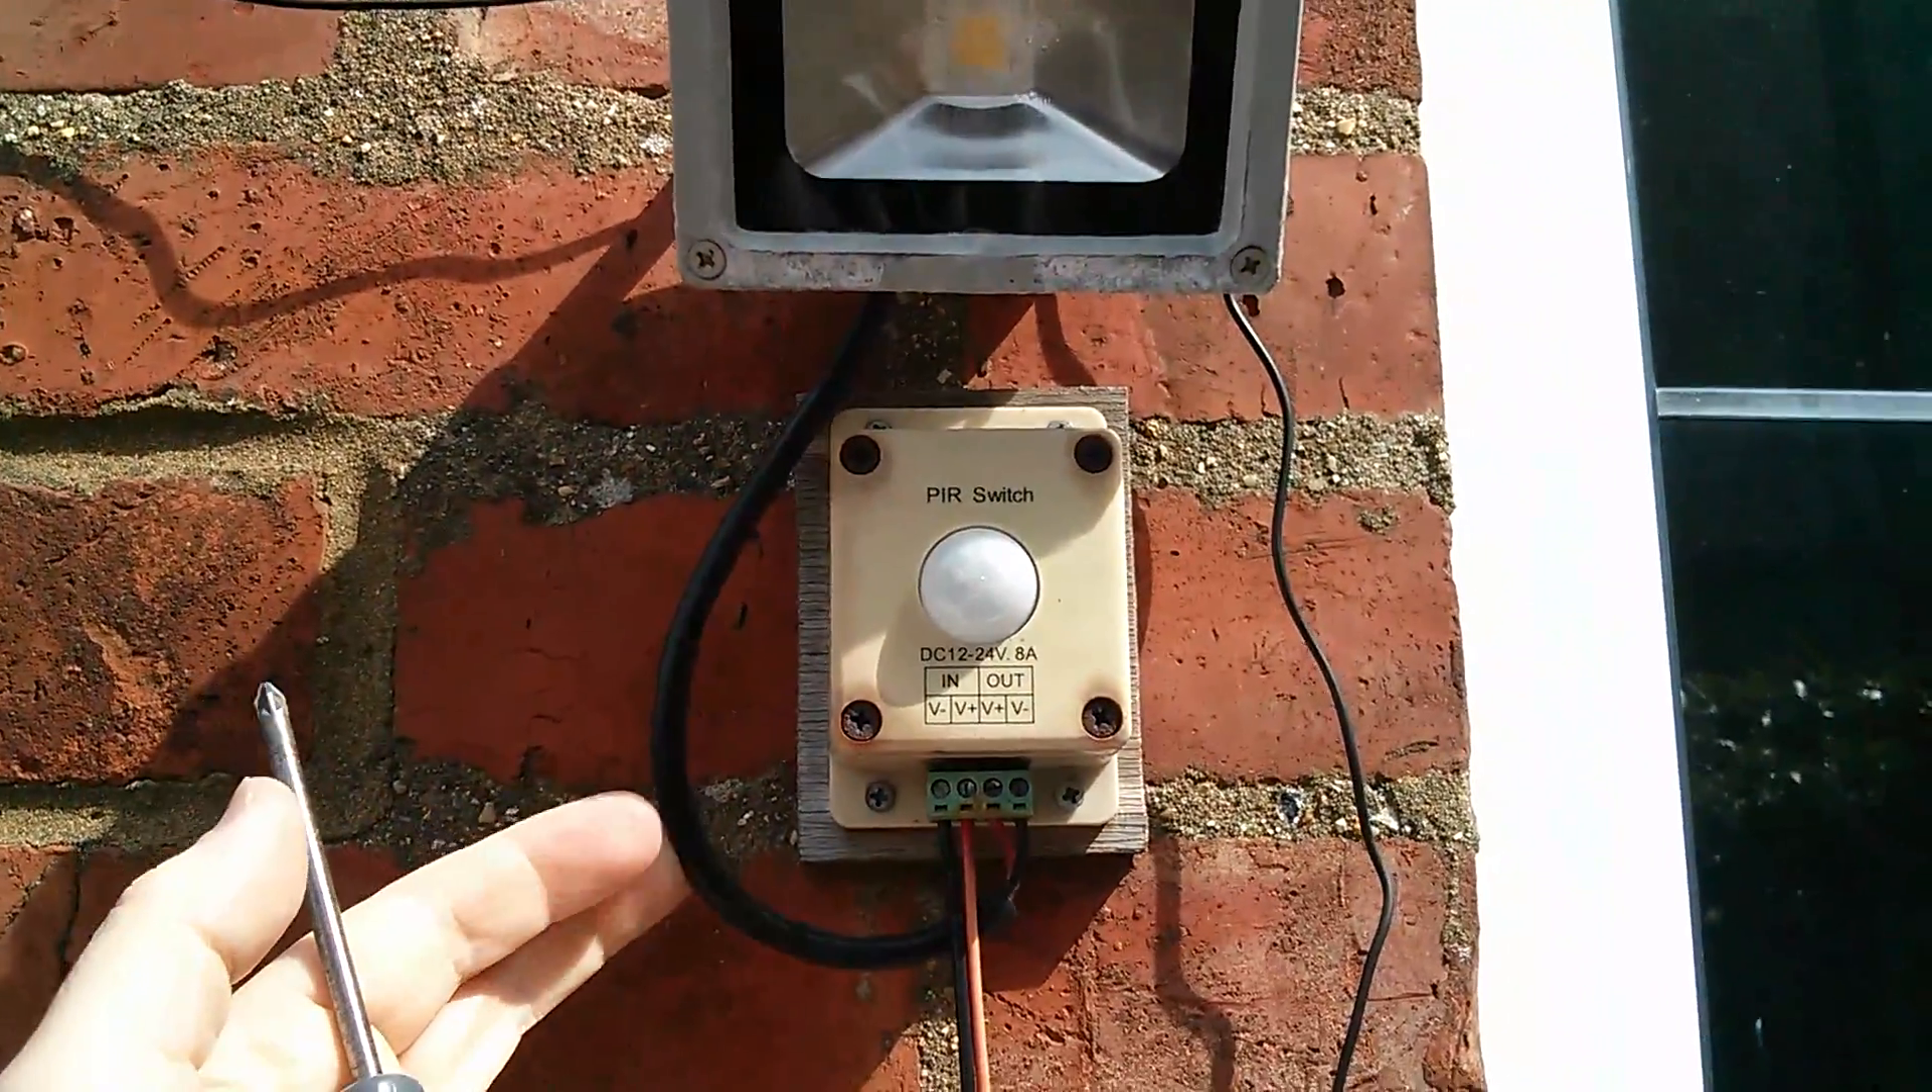So here it is, just outside my workshop window. And it's the PIR switch mounted on a little bit of board.